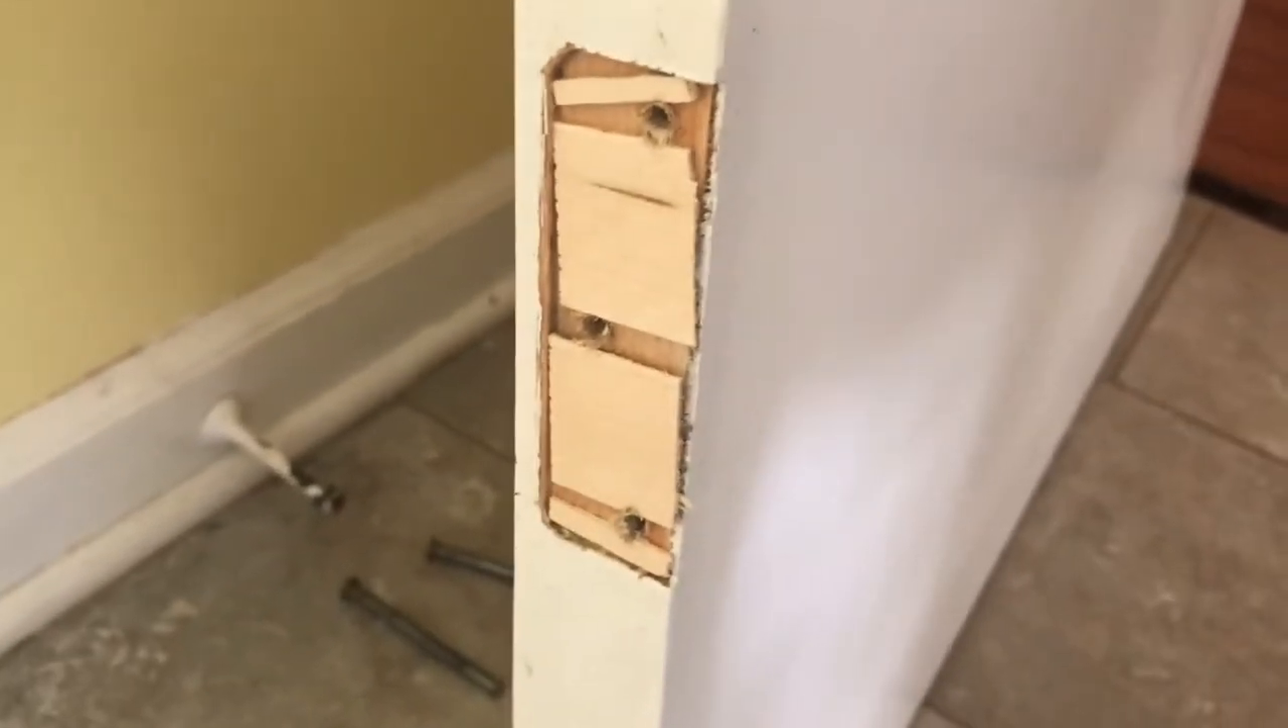Here are my shims in place. I just kind of cut them to fit.